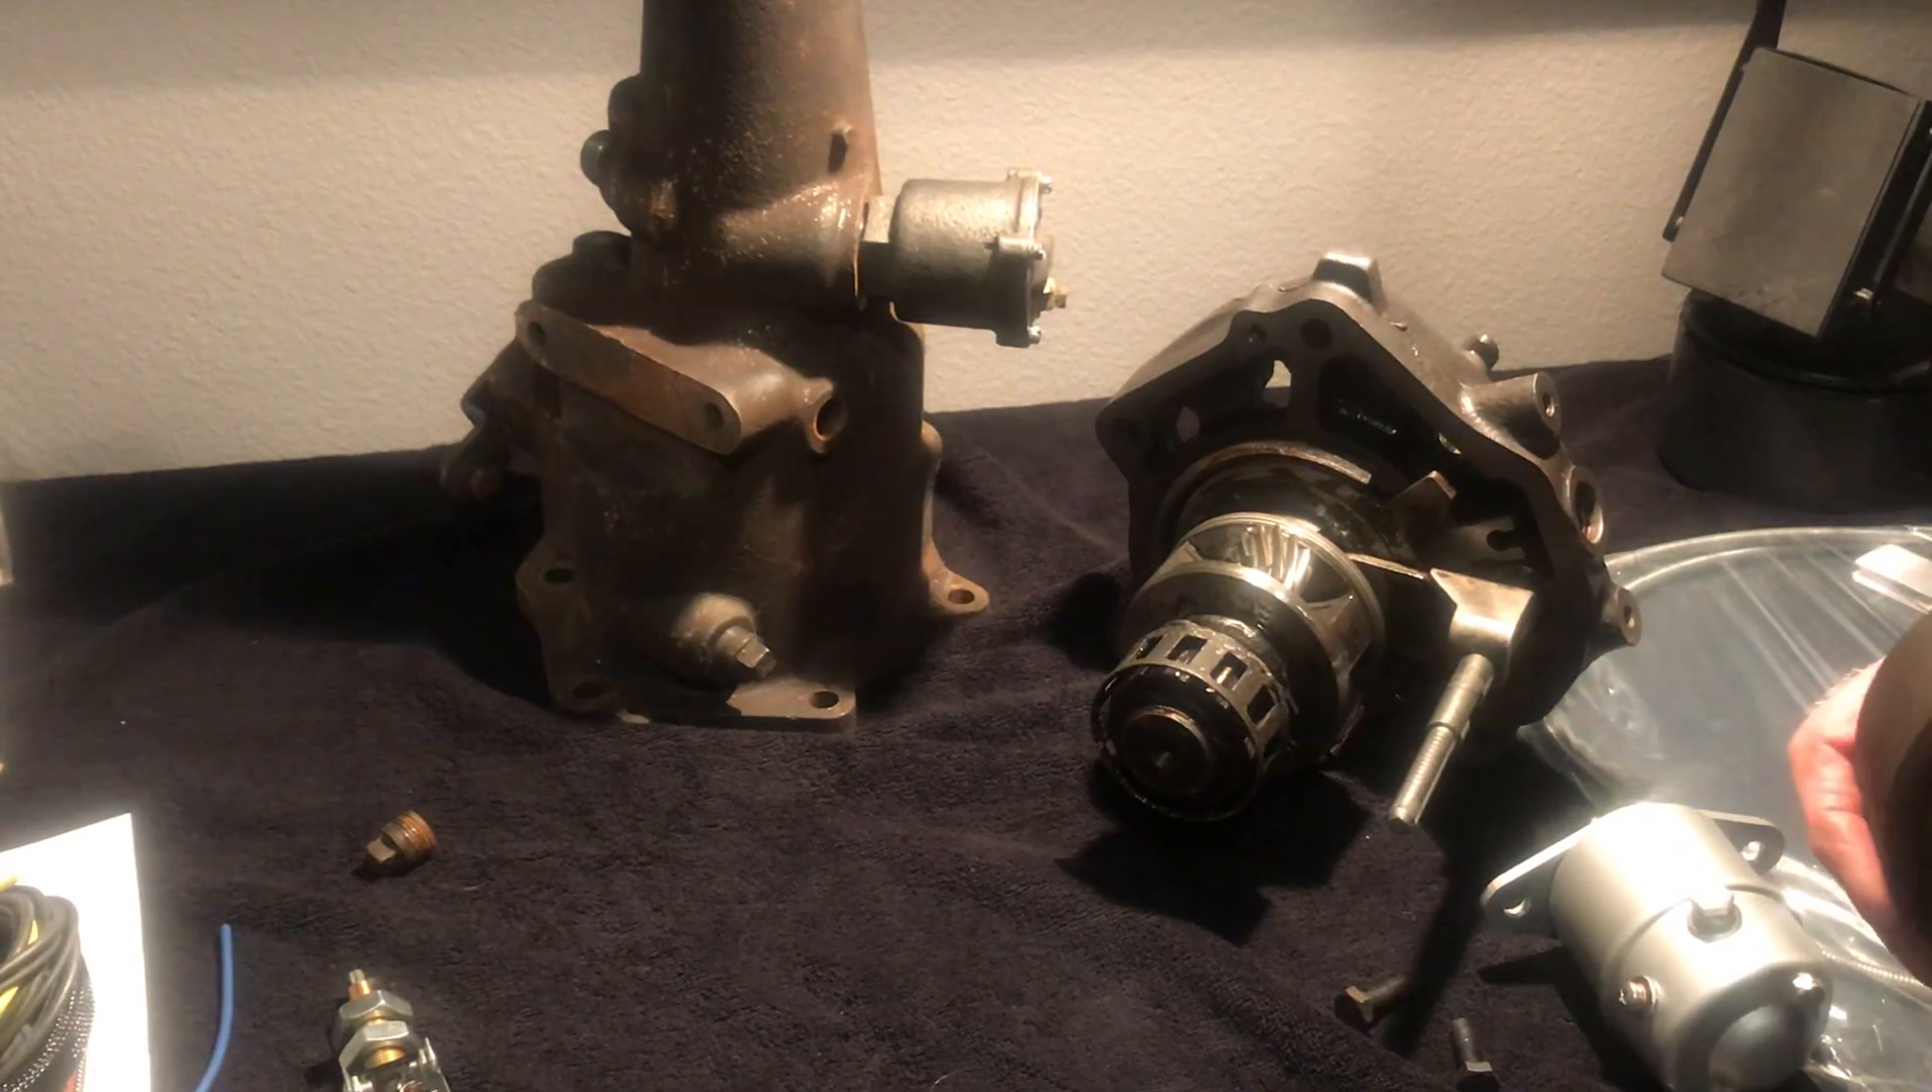So what we've done is we've disassembled this so you can see the inner workings of the overdrive and the electrical mechanical pieces of it.